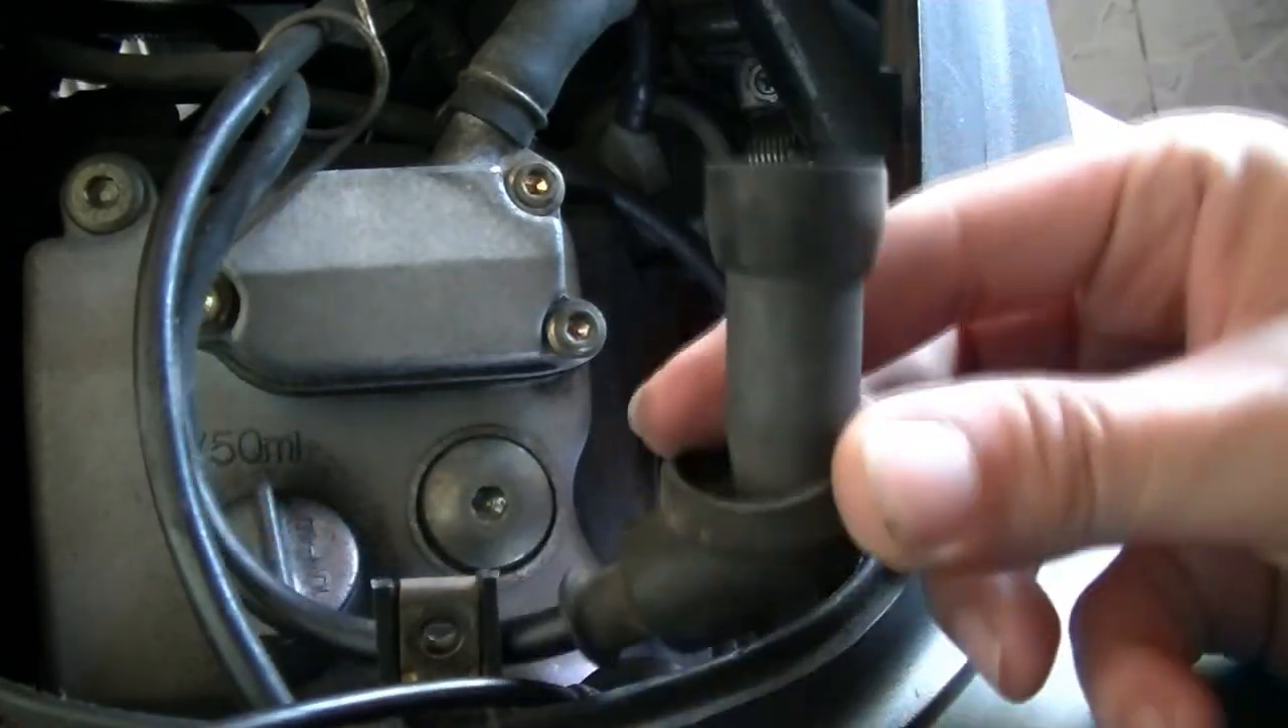E aí, vocês podem ver o cachimbo solto.